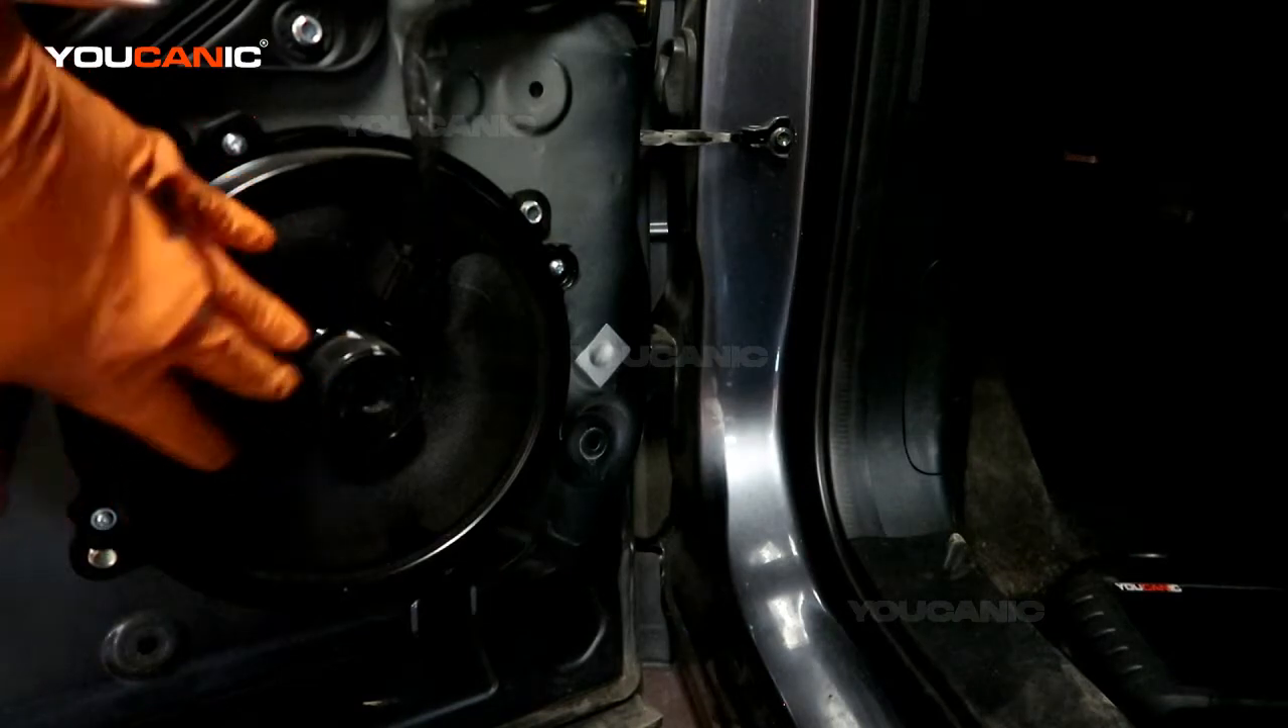So to replace the speaker of course you've removed the whole inner door cover and now we have access to the speaker.